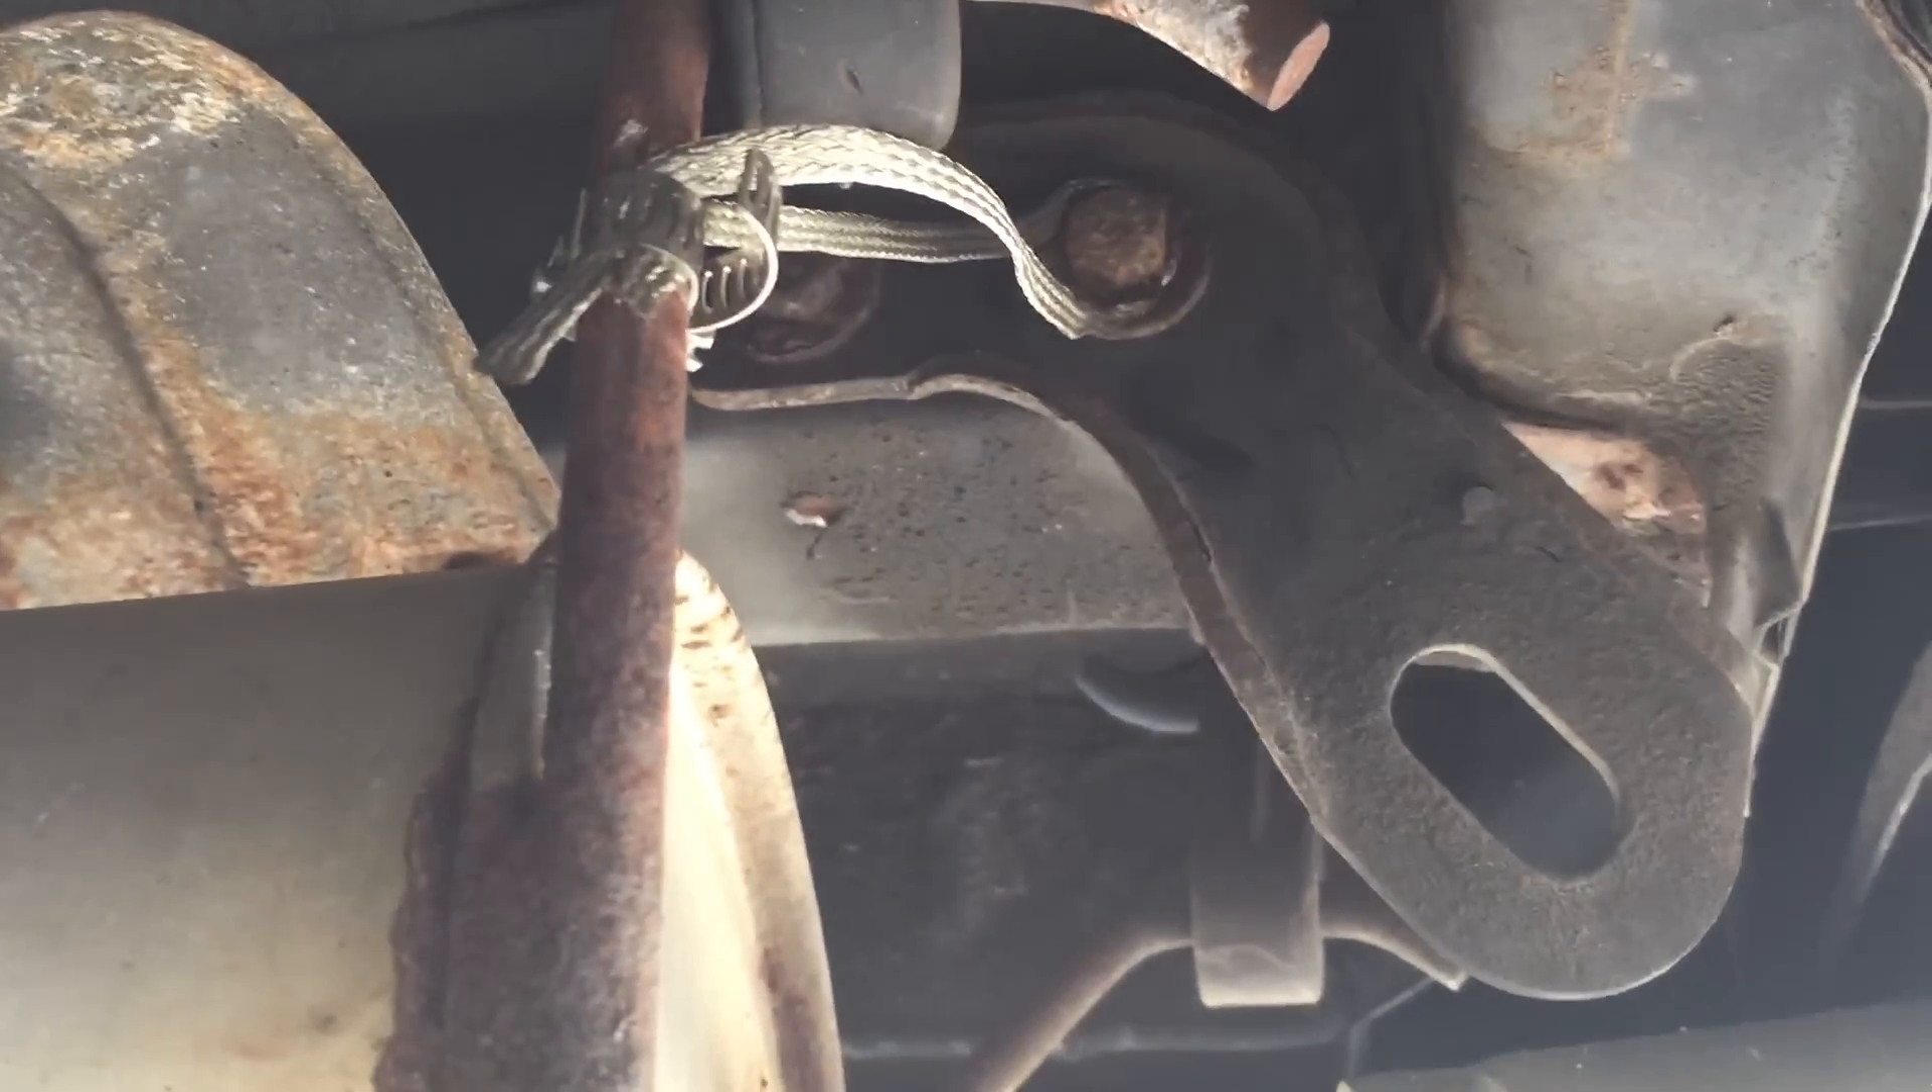I added a grounding strap, or two grounding straps, there.